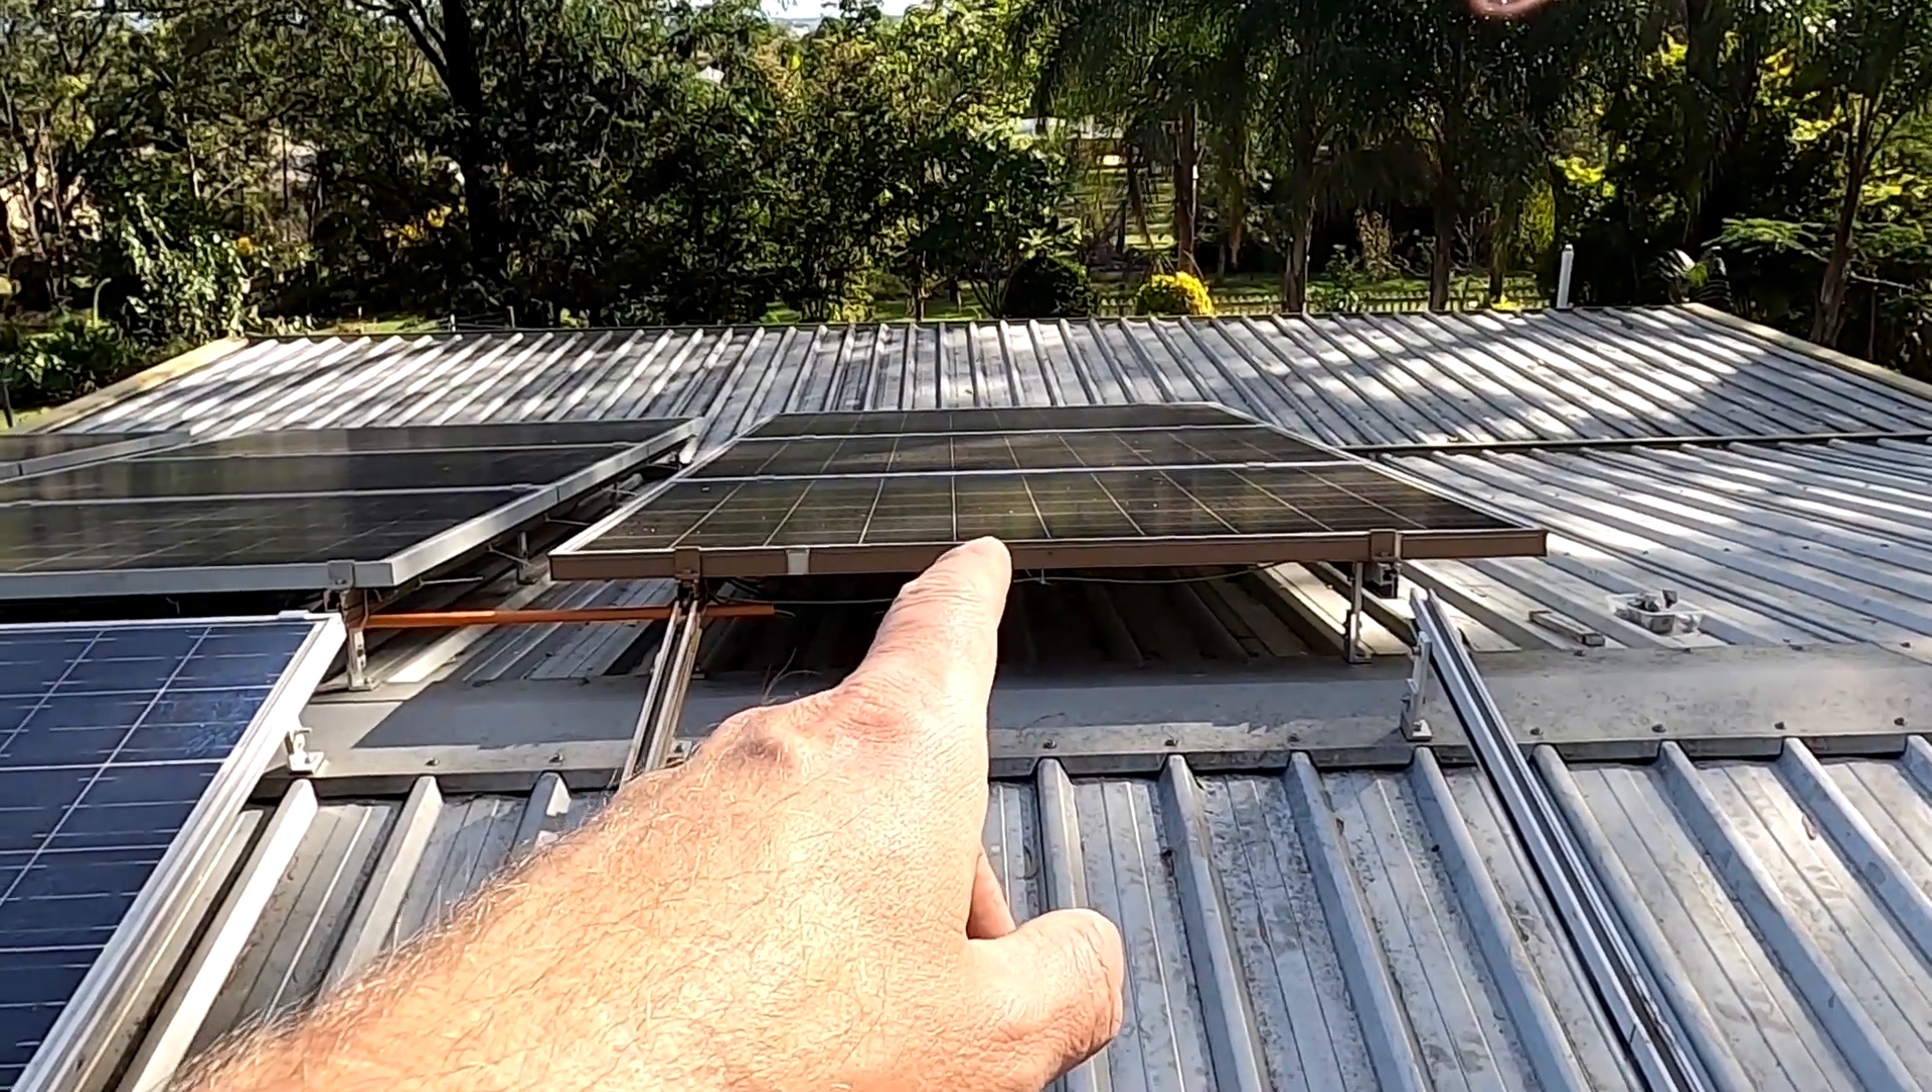One hour later we've got now enough space to mount the last string of solar panels here on this side of the east roof.